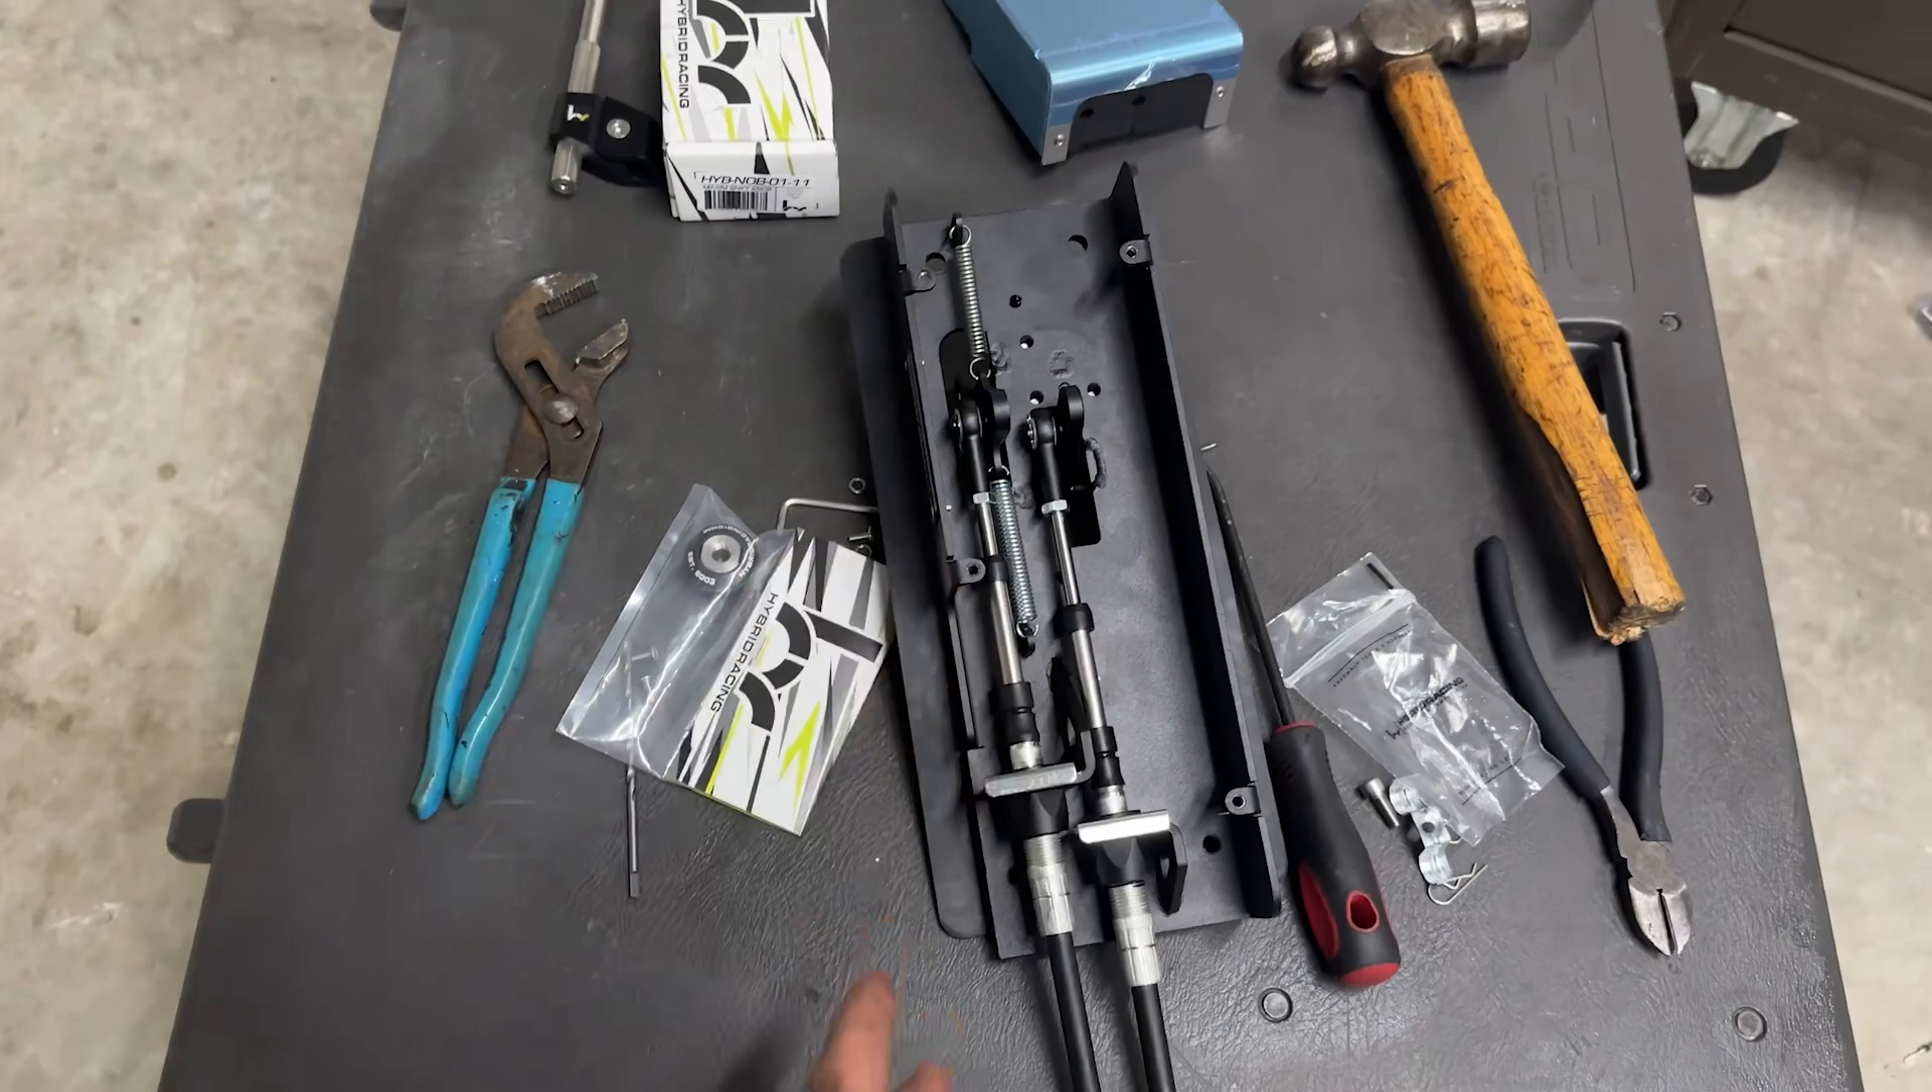Before we put the shifter box for the final mounting in the car, we went ahead and attached cables.